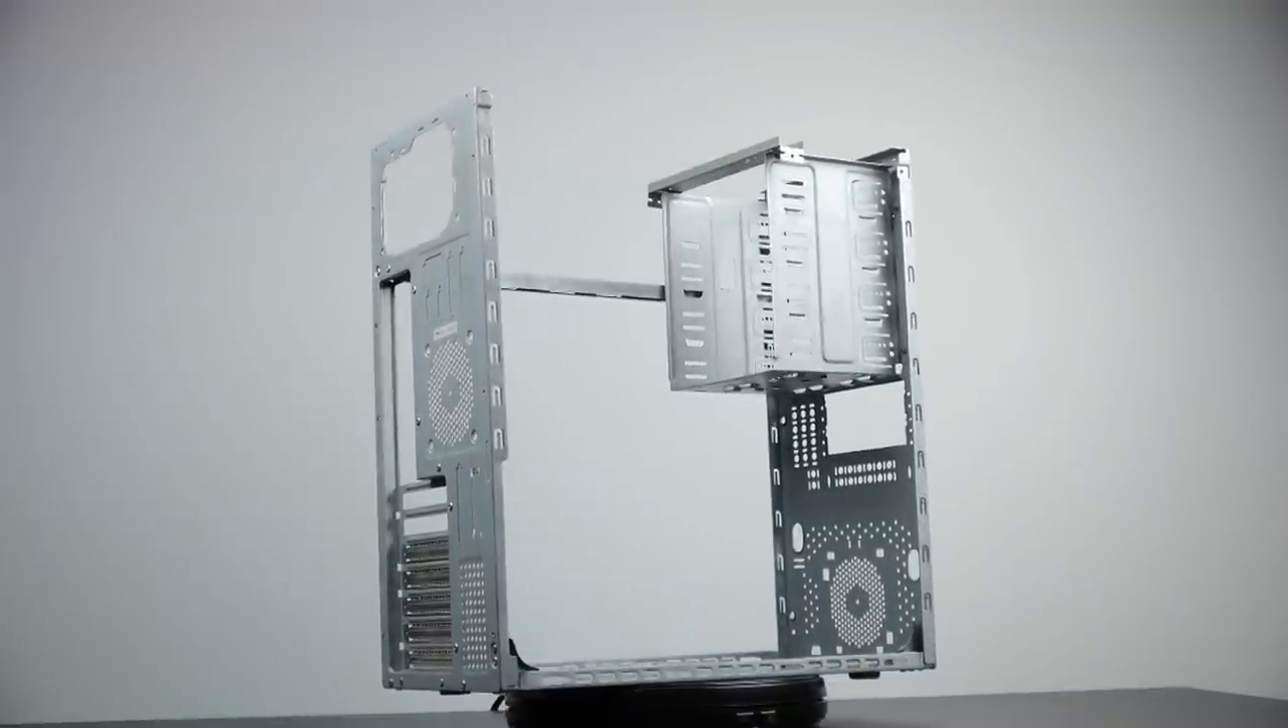Here you can see we have the case pretty much stripped out in terms of what we can remove with a screwdriver.